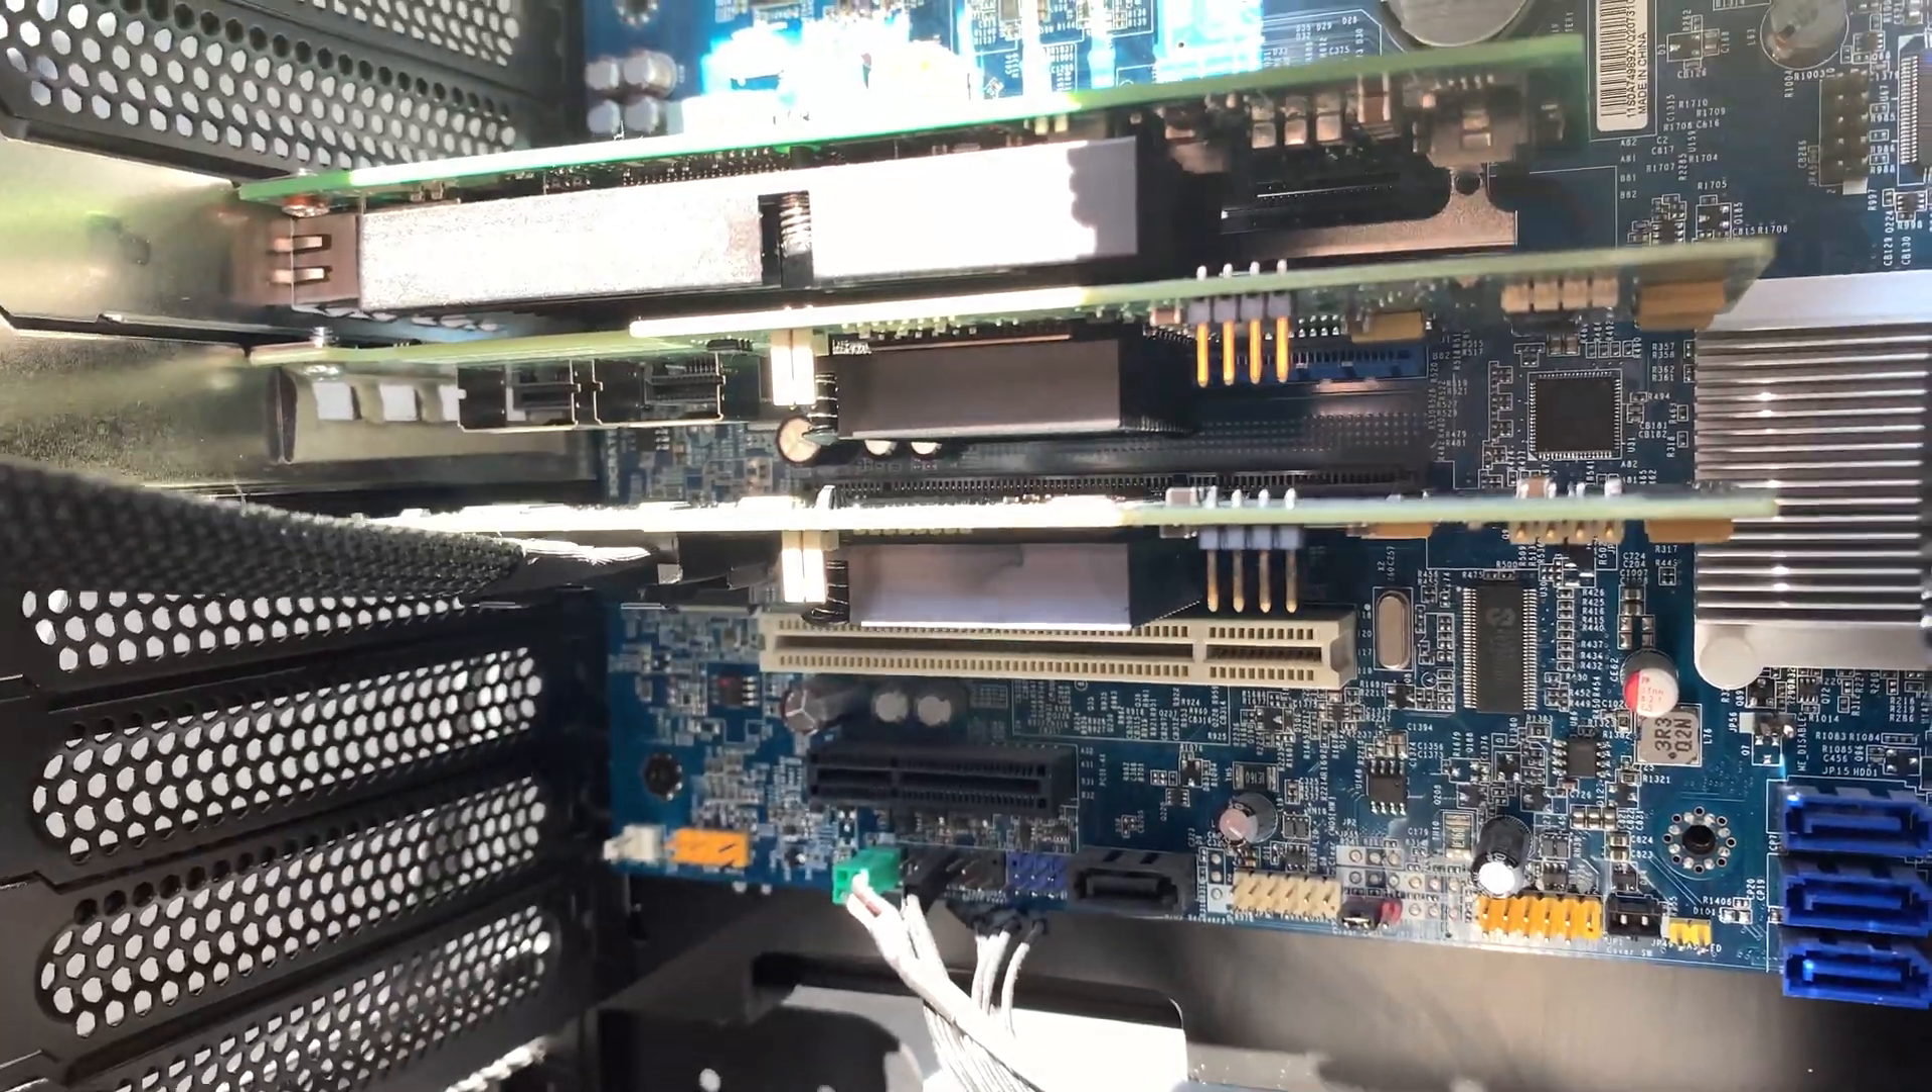And now all the three expansion cards are back in there.